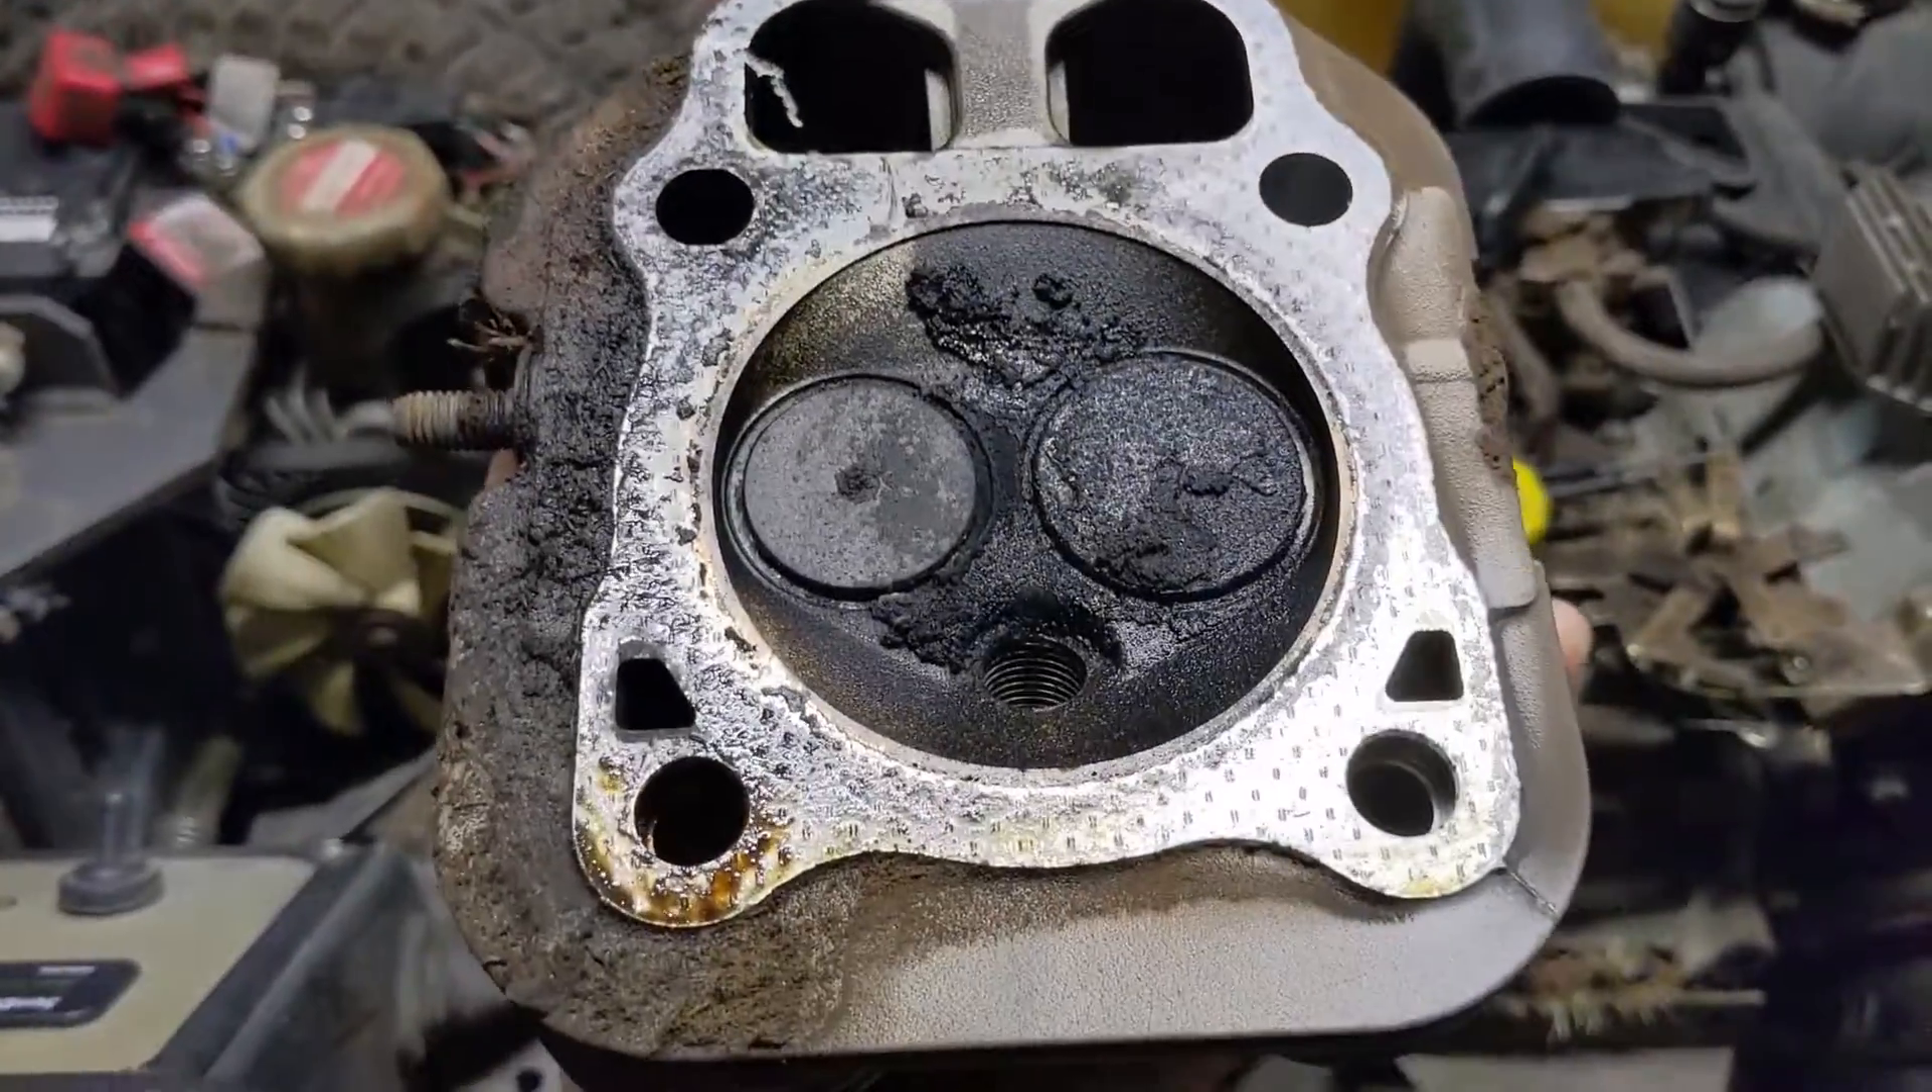But we now have our cylinder head off.